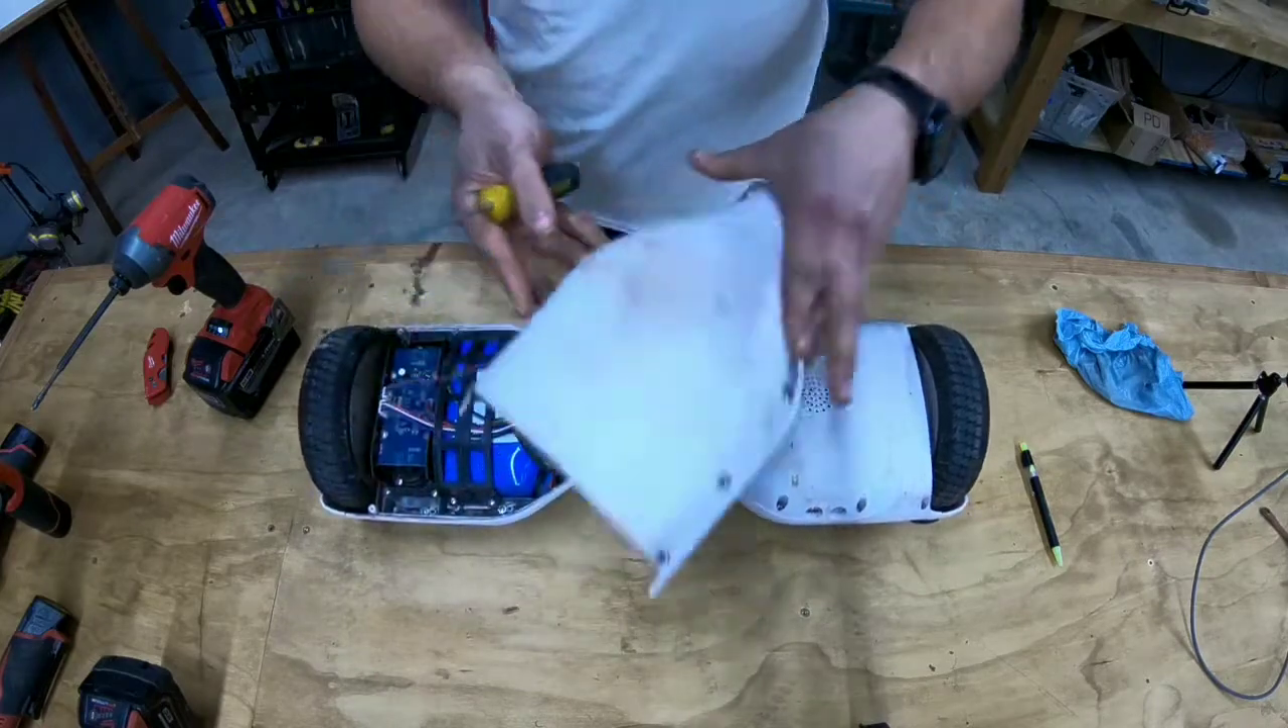Here we go, first cover off.